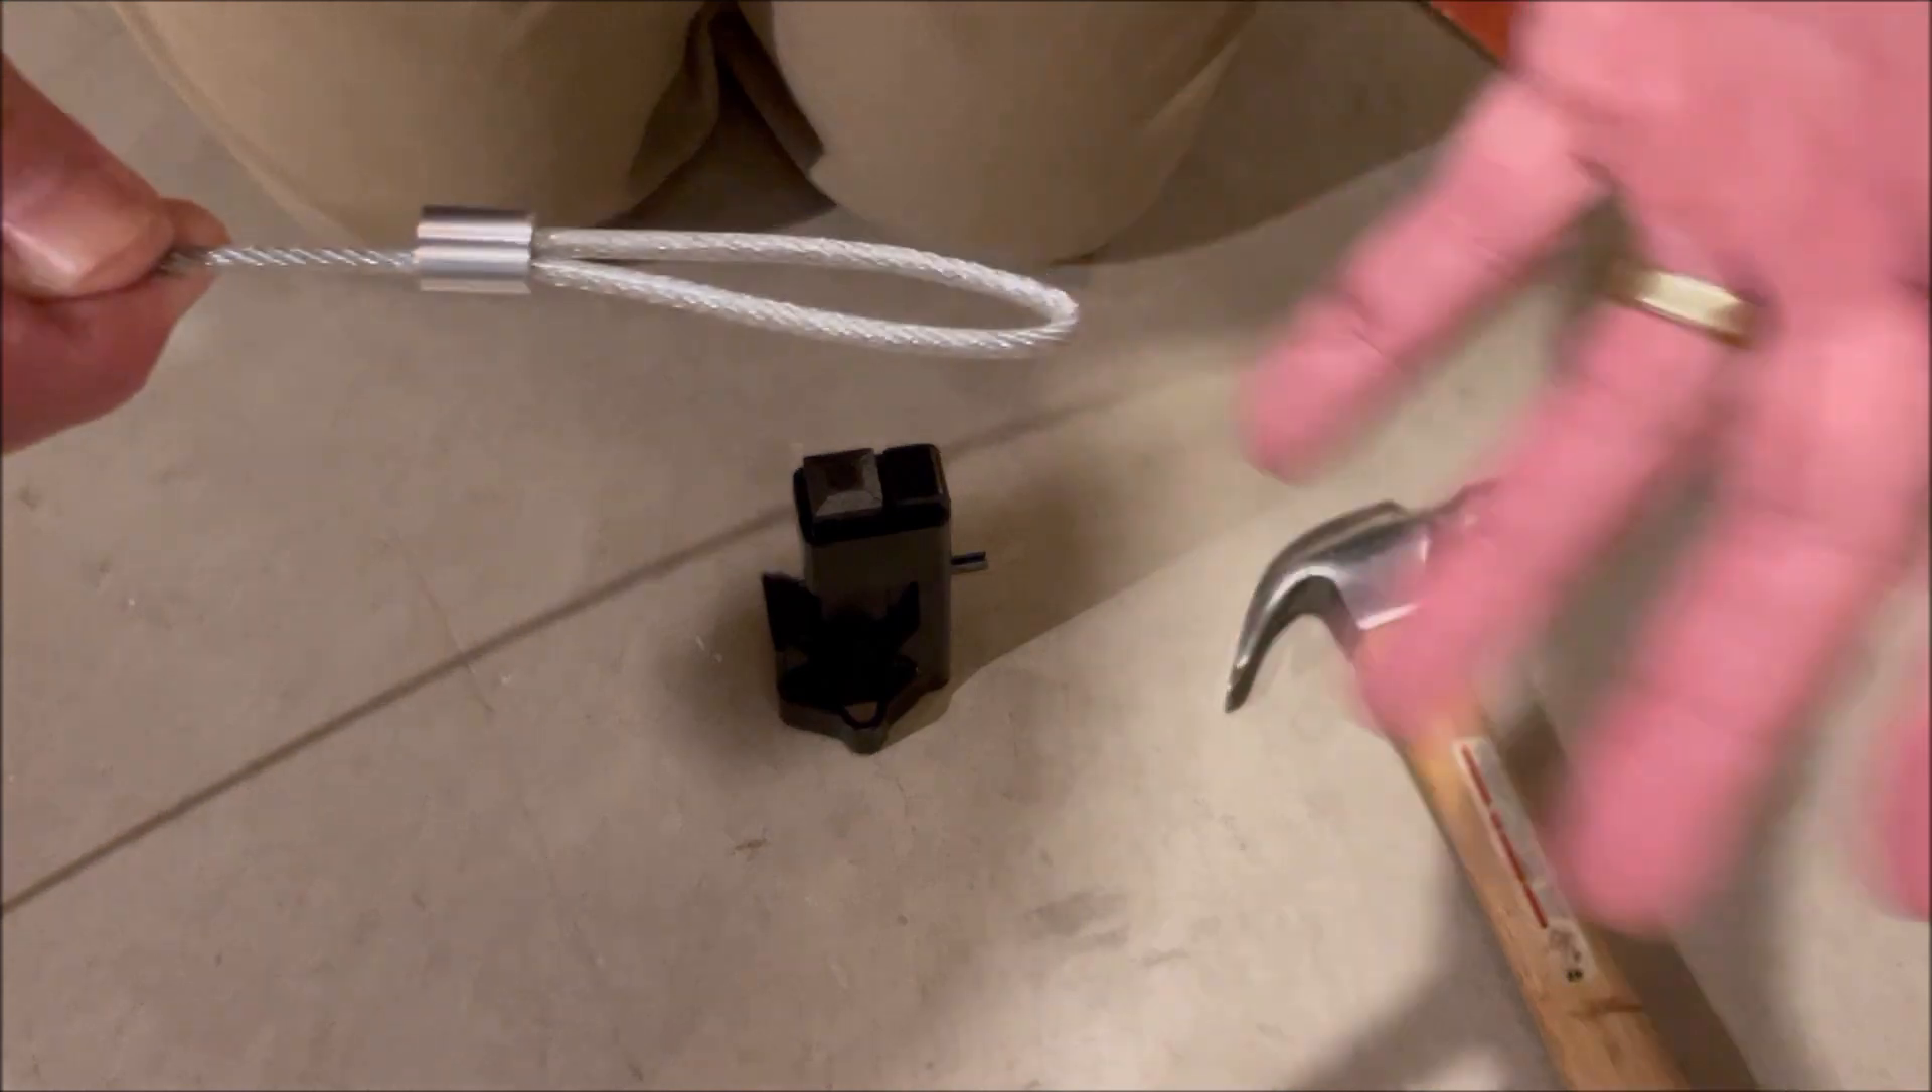Okay, YouTube, I've used this connector here and I've made a couple inch loop in our cable for one end that's going to hook to our padlock or however we're going to secure it.